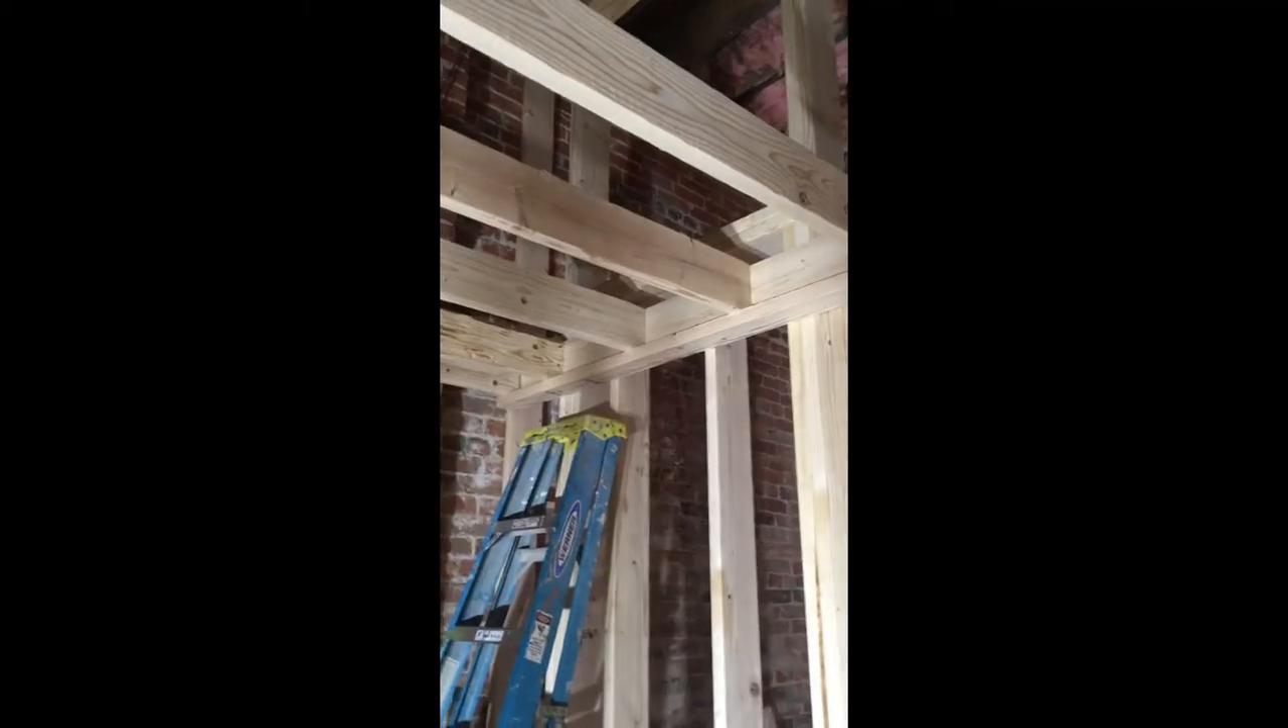The ceiling joists are set and everything's just tacked now so we'll go back in and put in the joist hangers and nail everything off fully.